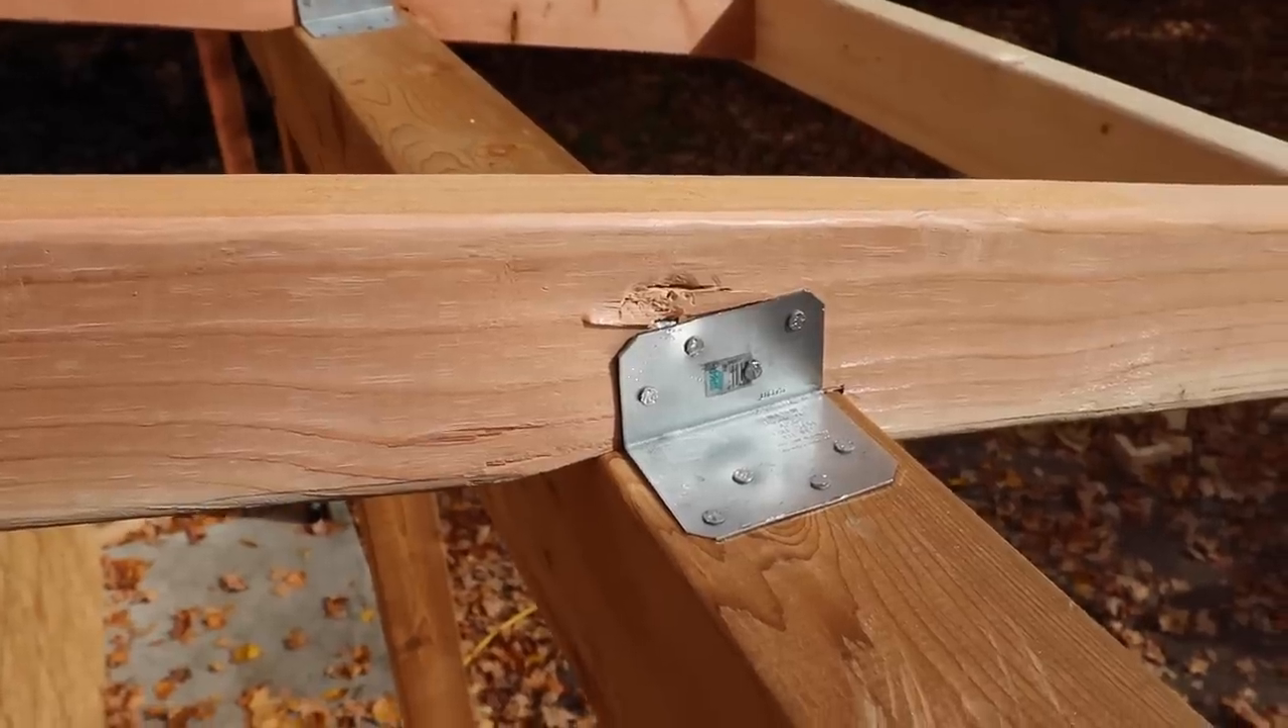And then finally, I added some cheap insurance with these brackets on the roof rafters.